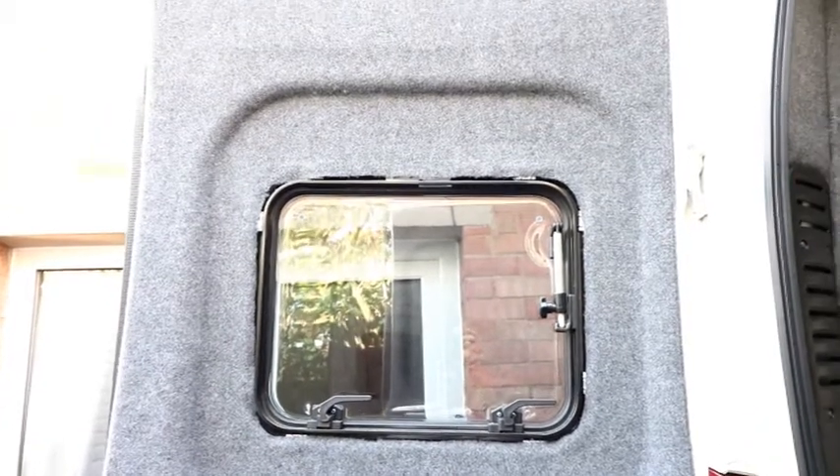I've now carpeted this back door, put it around the window, still got the Horrocks blind to go in there.